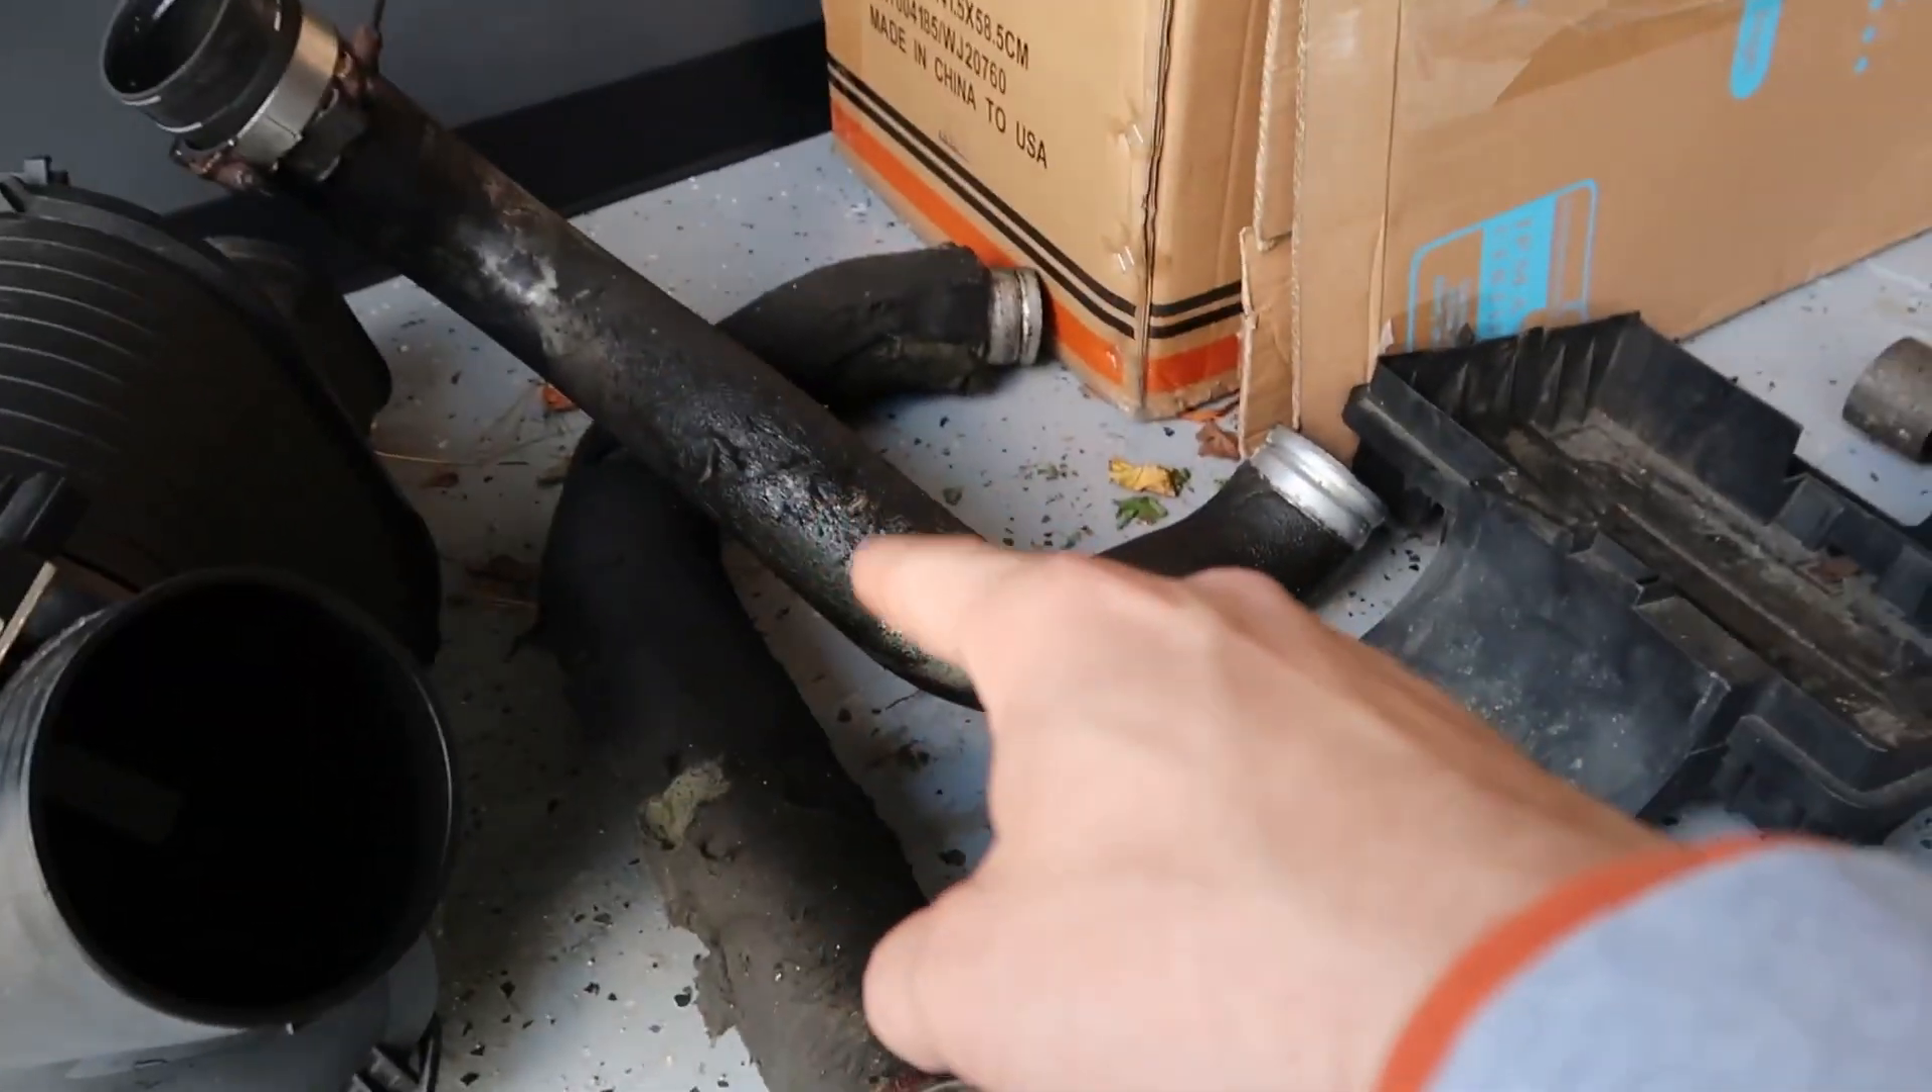So we got the battery box intake assembly off. We got the upper and lower intercooler pipes off.